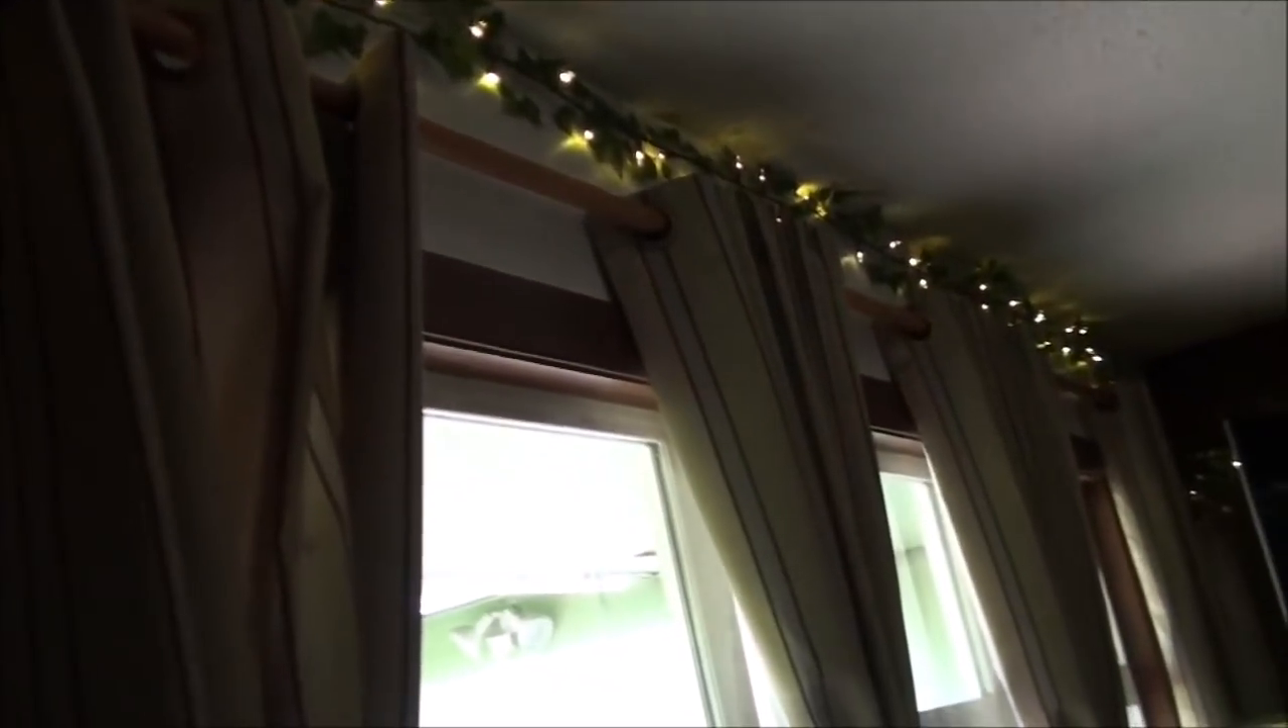Well mr. rain got the curtain rod put up and we put the curtains on and I'm really liking the way it looks.